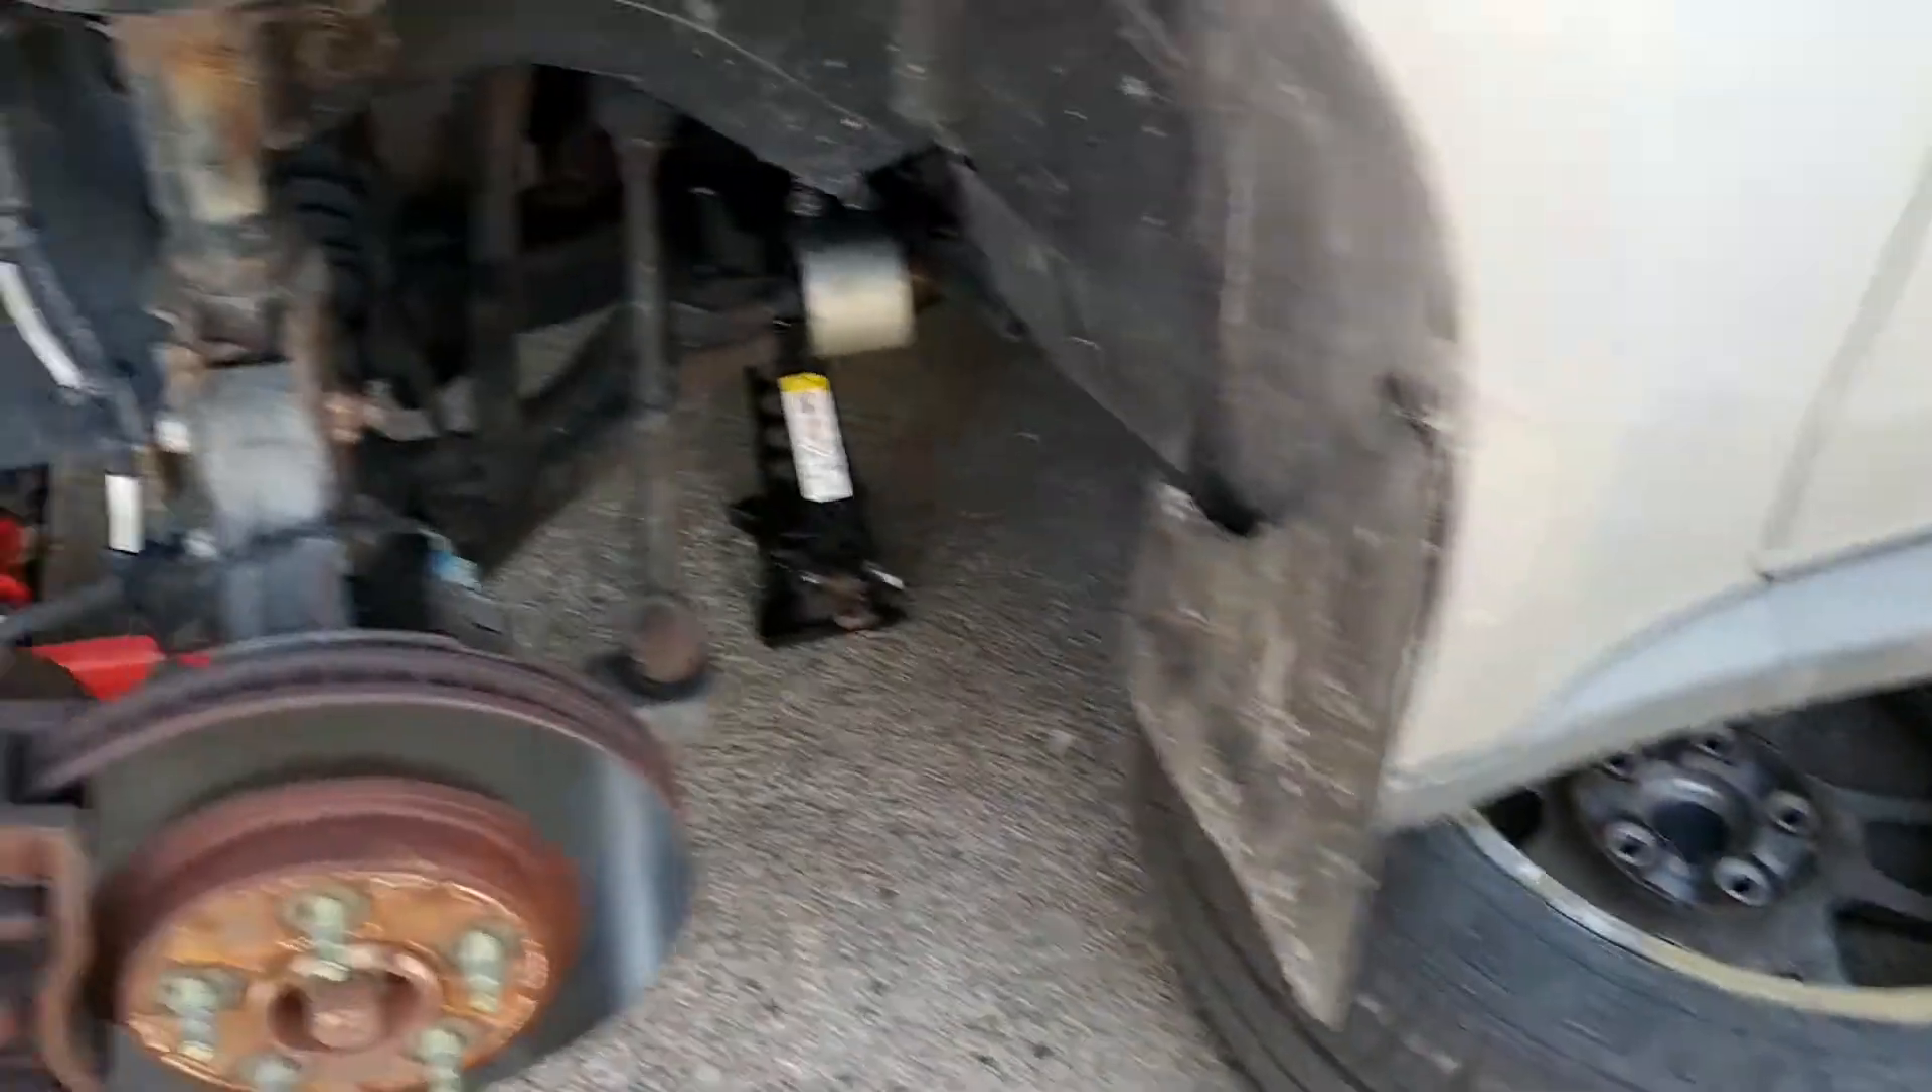So as you can see, I already took off my tyre.